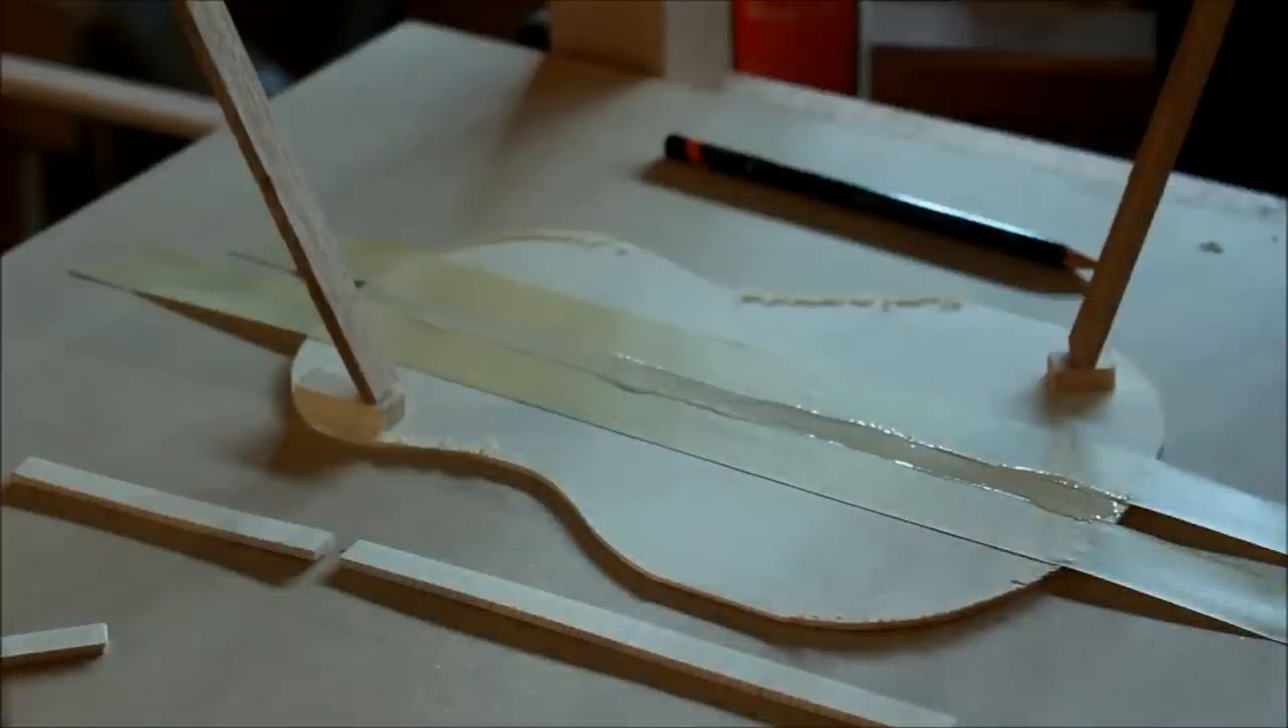So I have my backboard clamped down in my go bar press and further you'll see a wider shot where you can see all the wood strips holding all the parts down.